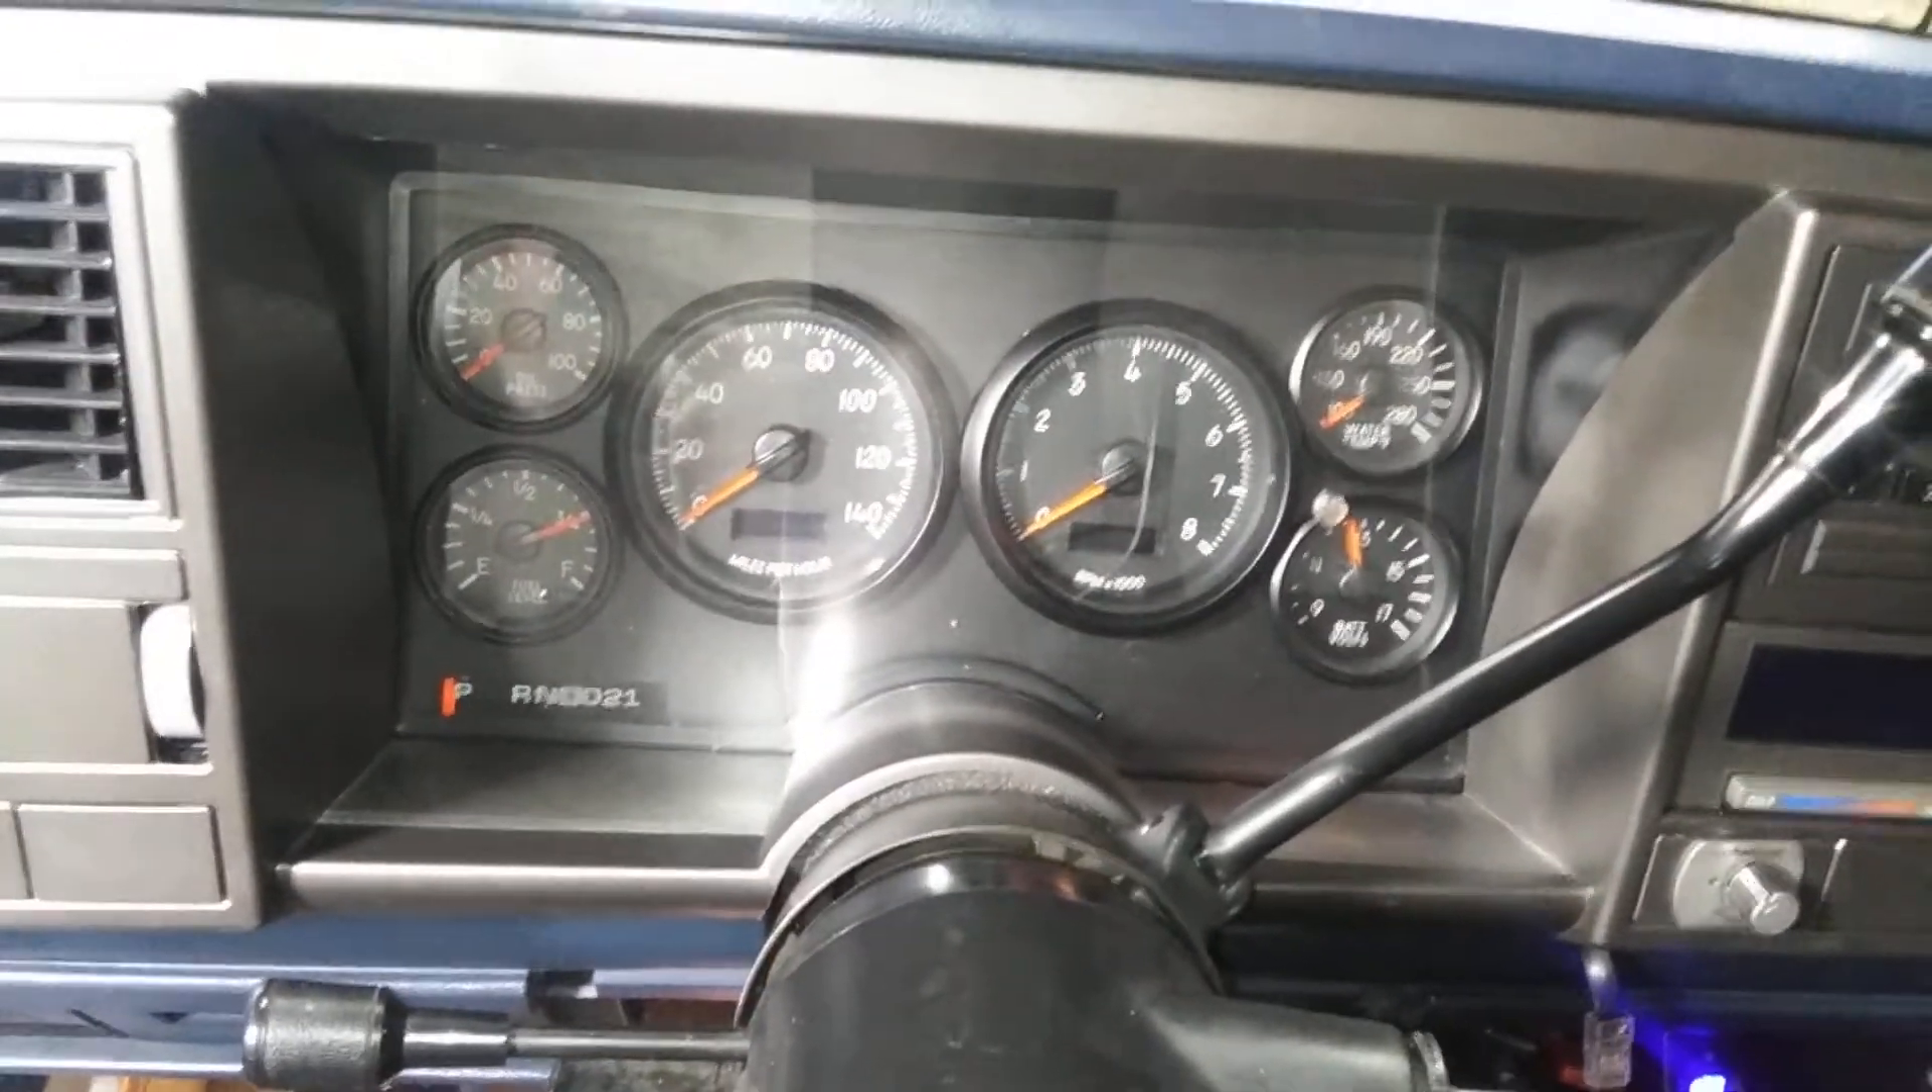And, here's a shot with the bezel on. And, the gauge is all ready to rock and roll.